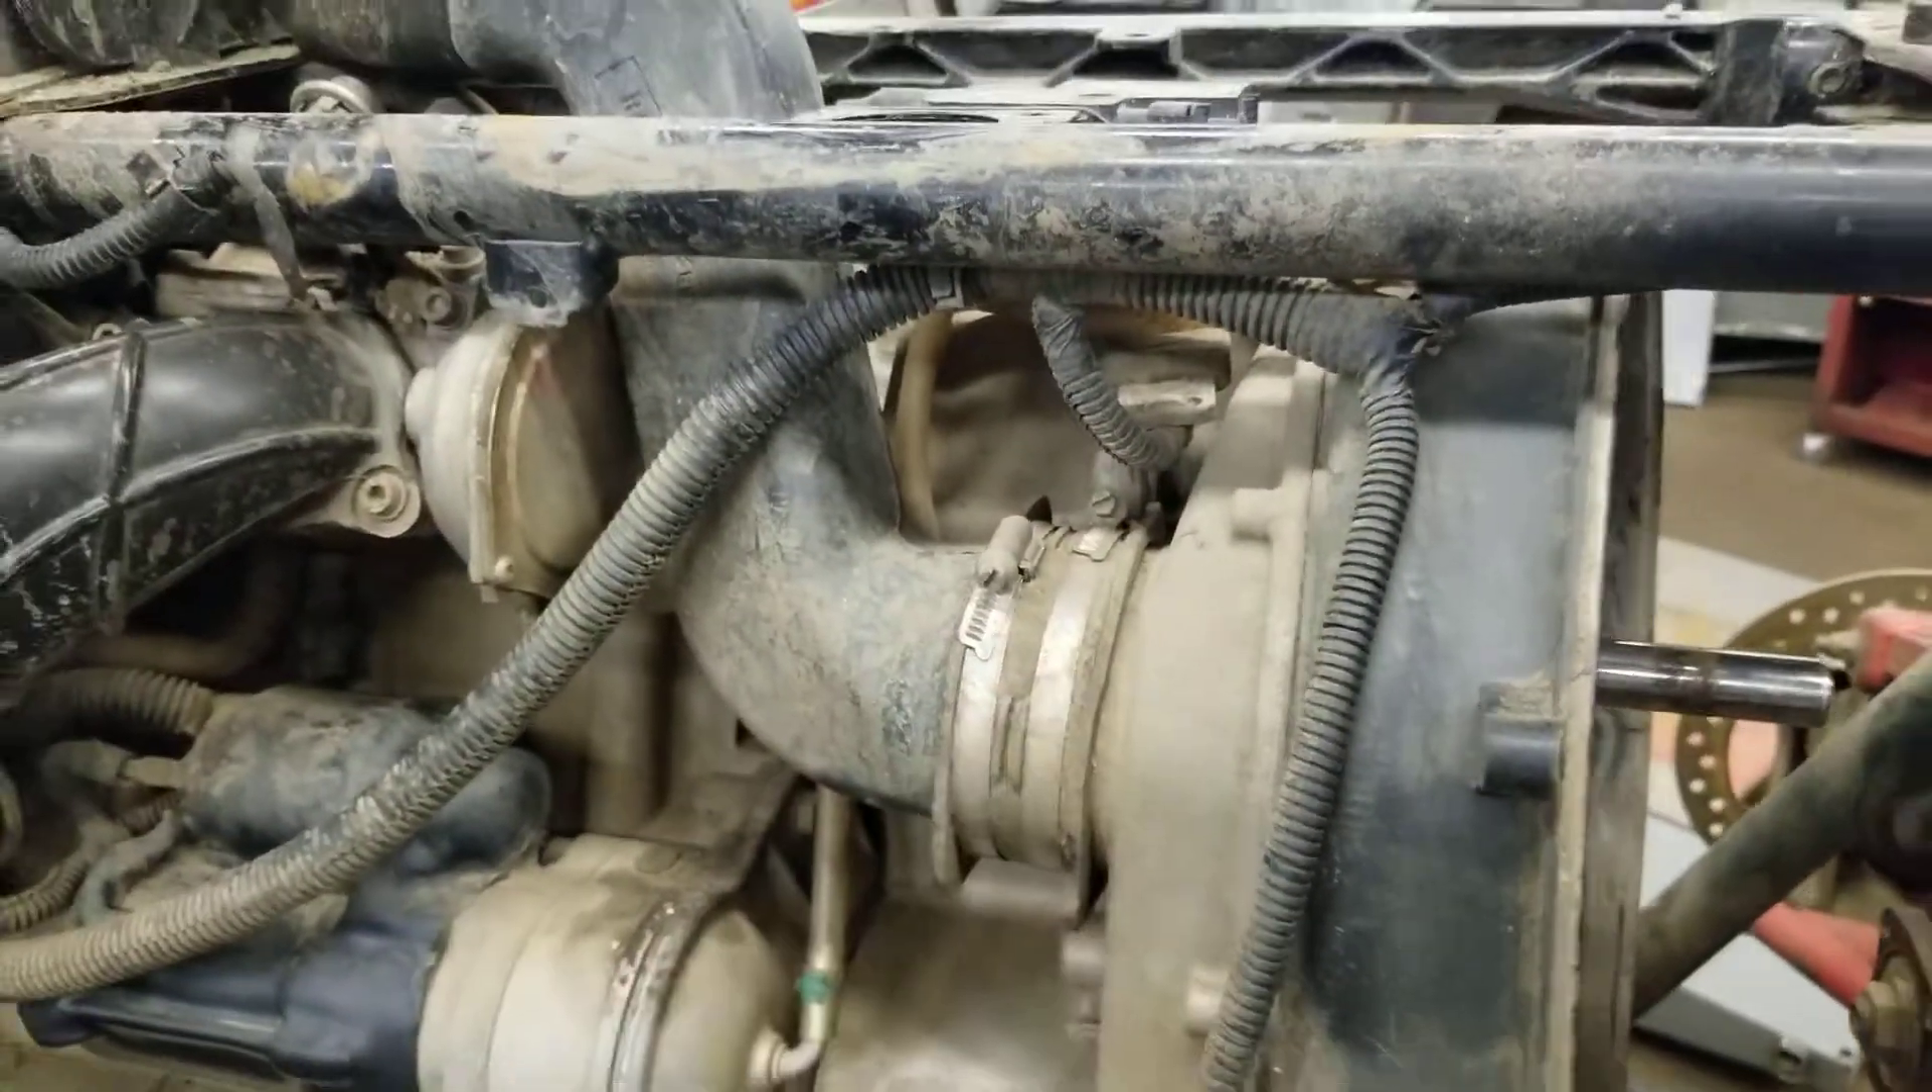Still got to disconnect my hose clamp, which I'll do.